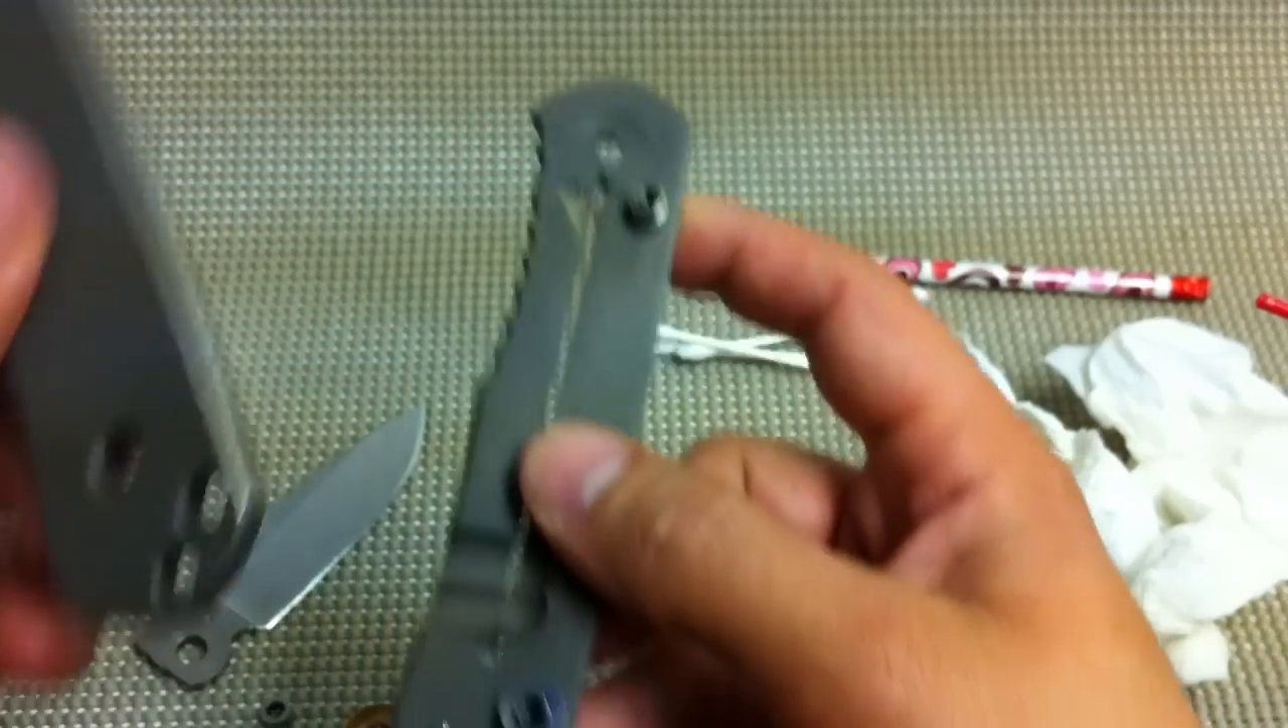Notice I did not put the blade in there yet. No need to put the blade in there yet.